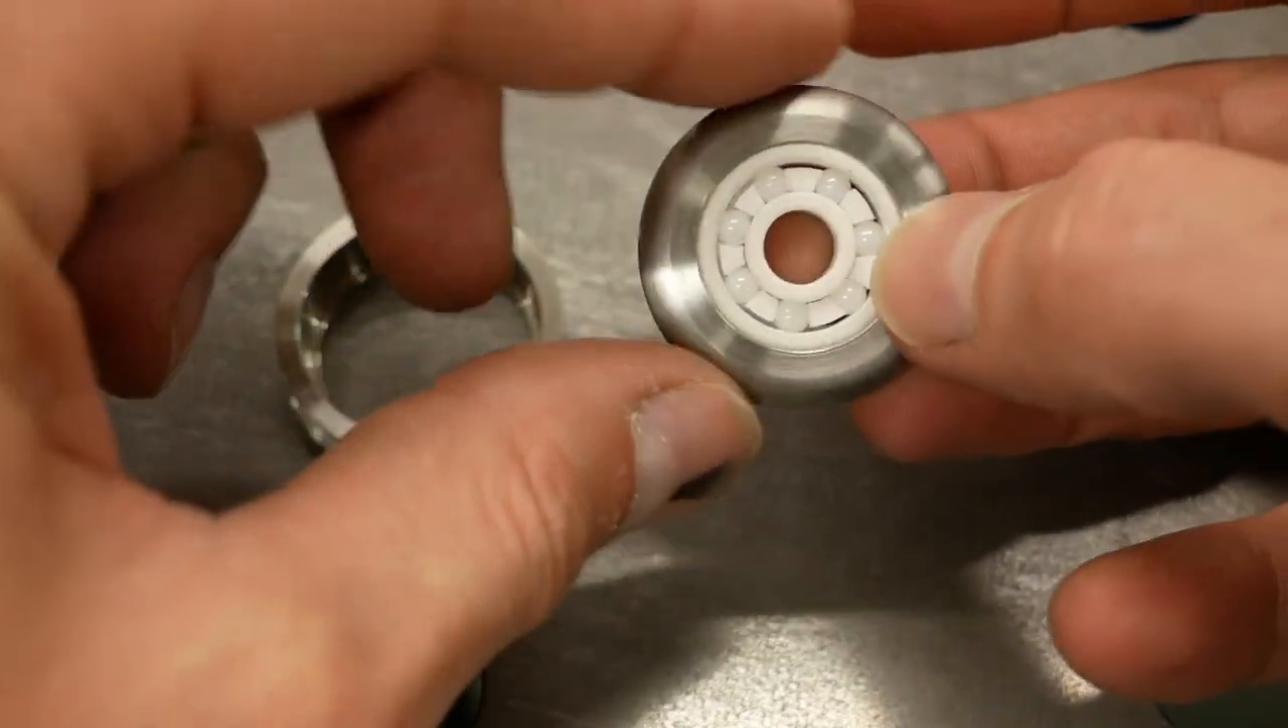I already inserted the bearing, this full ceramic bearing. It fits nicely.